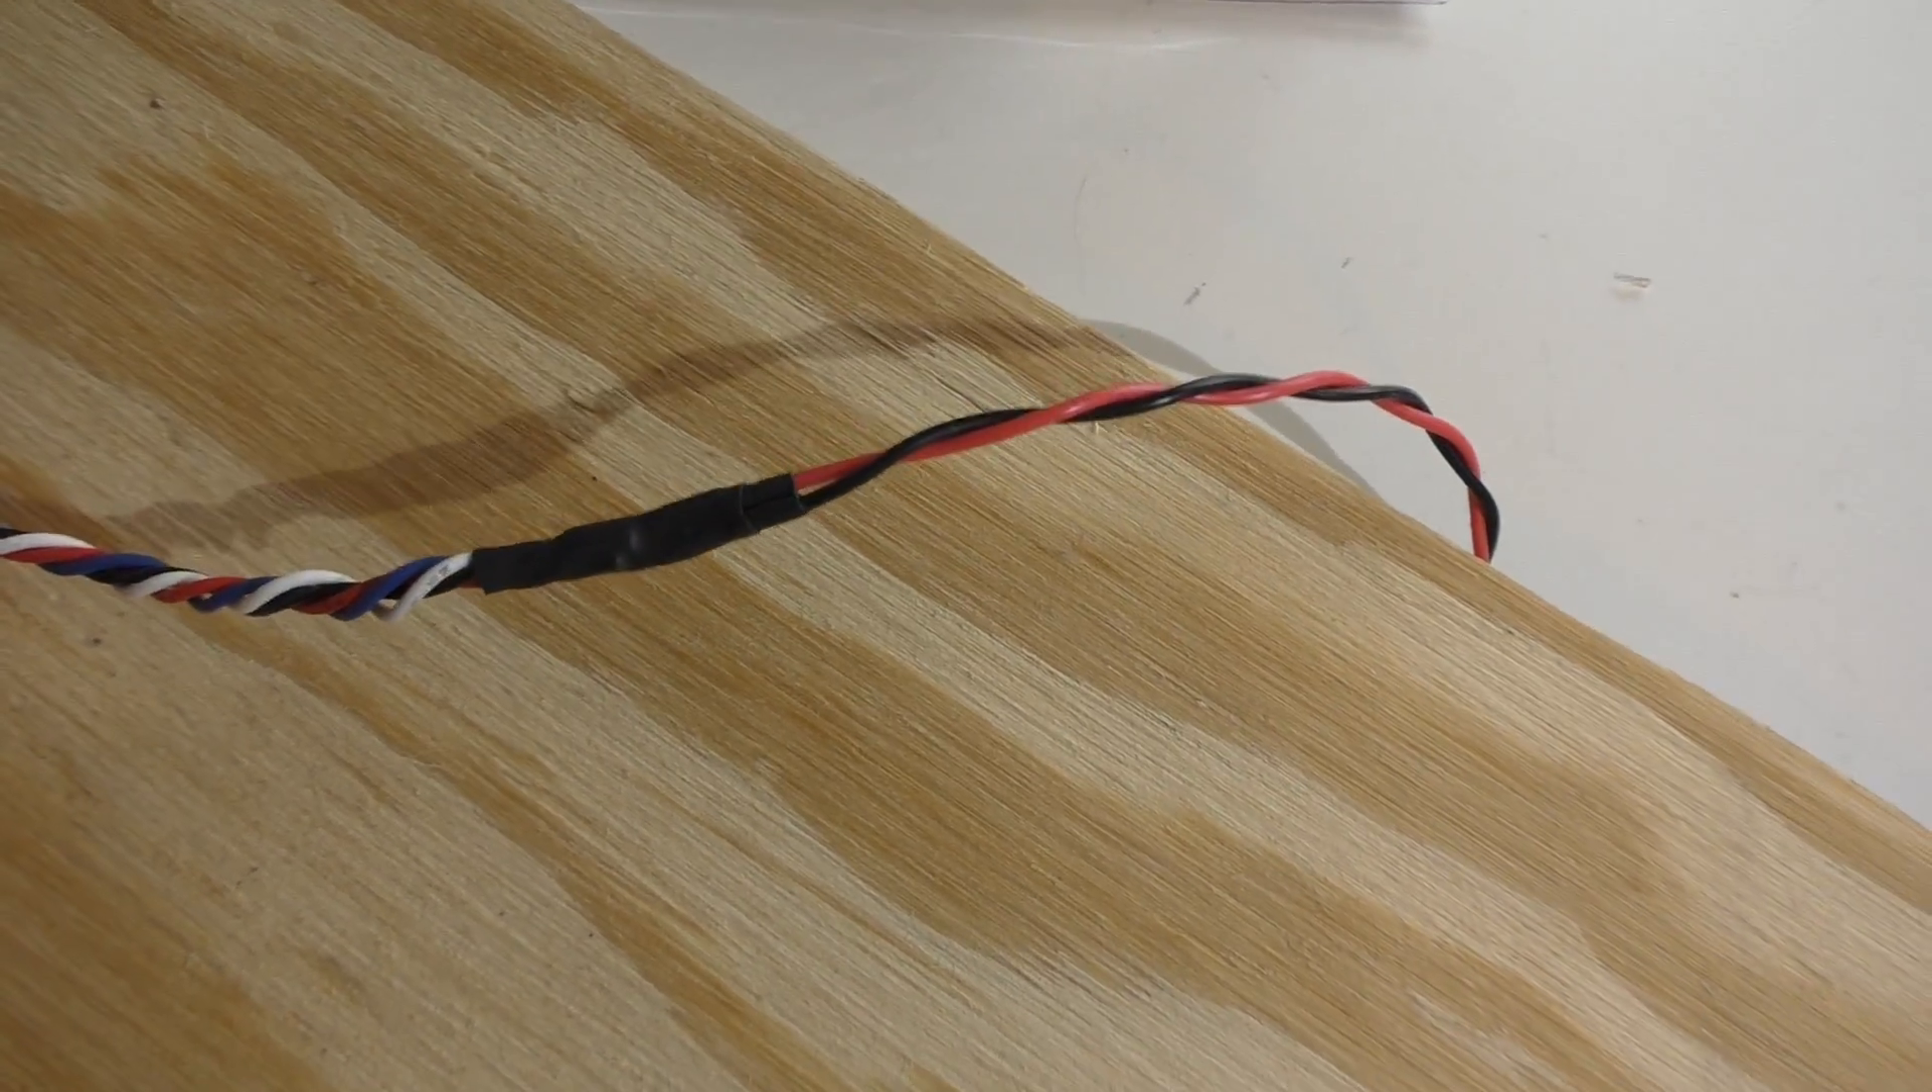I also managed to put a piece of heat shrink that contains all the wires down here in the bottom.